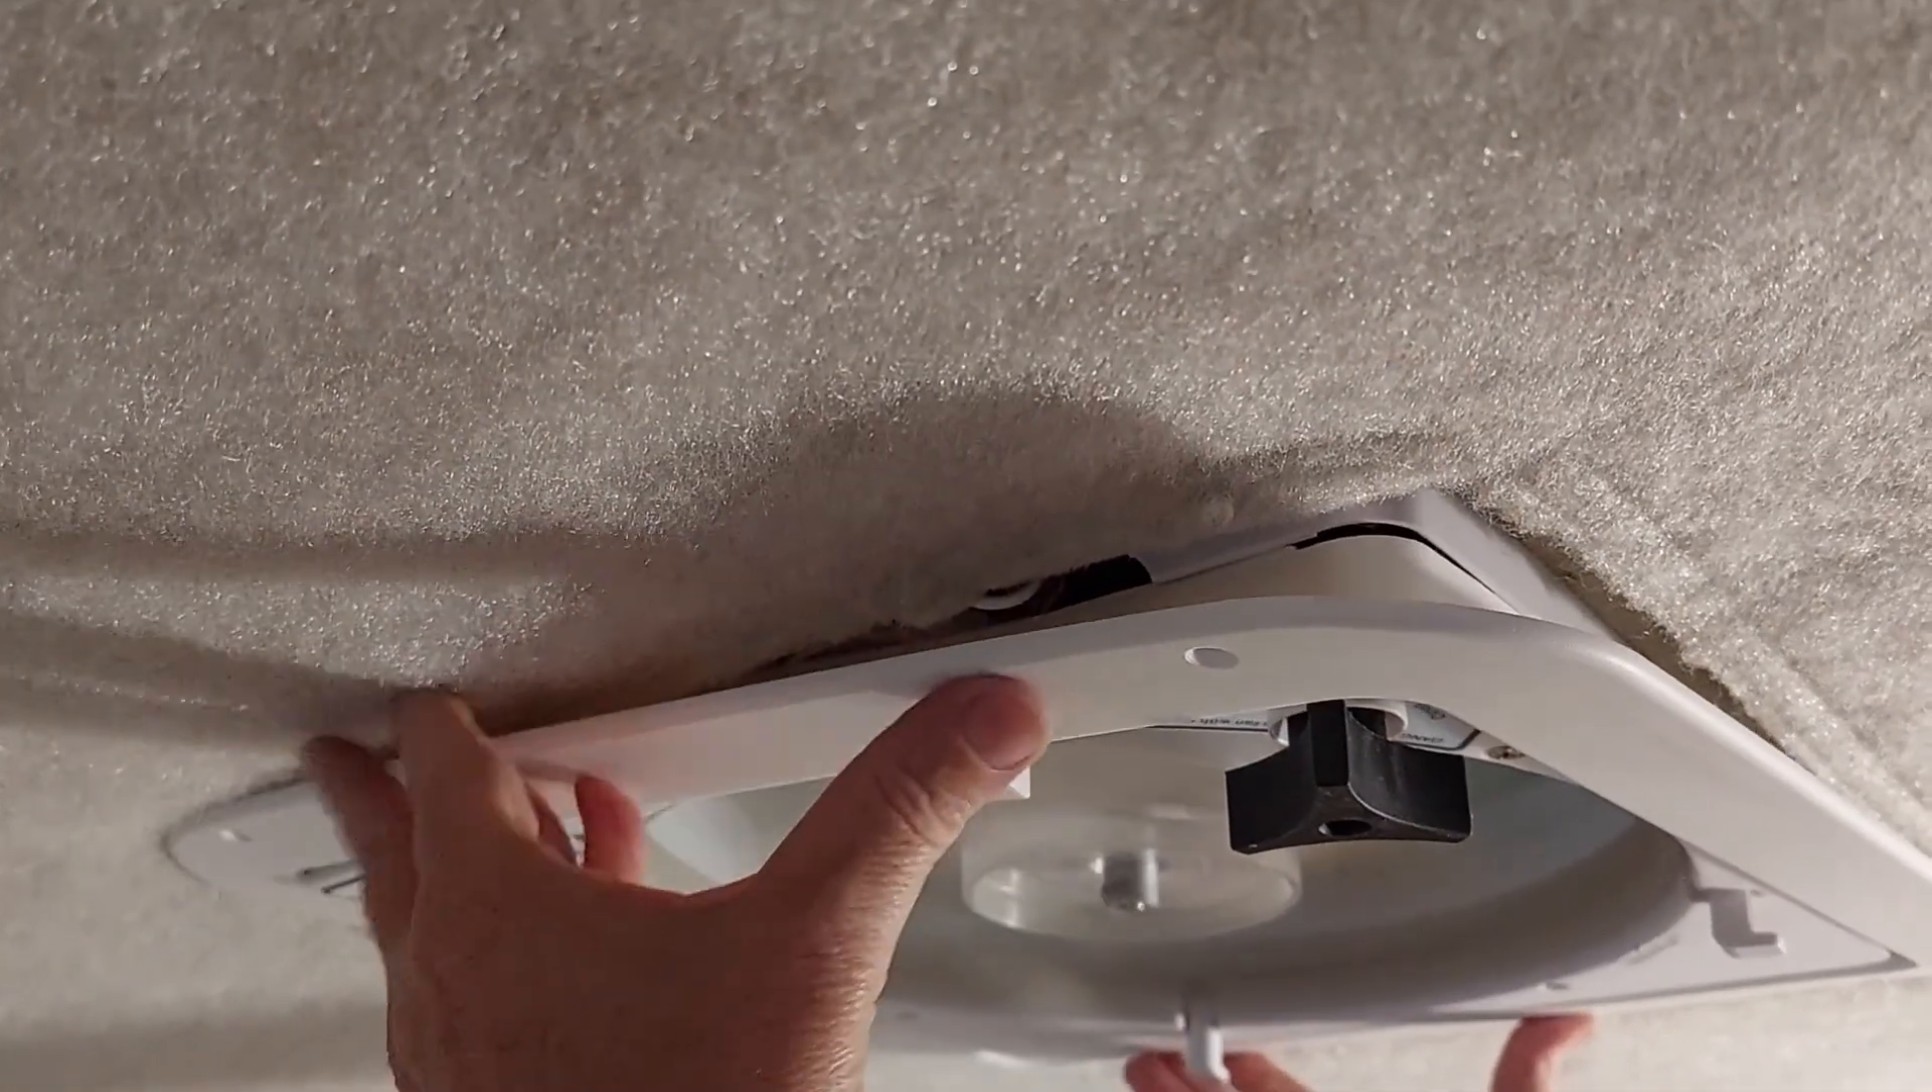So the bezel isn't going all the way up.